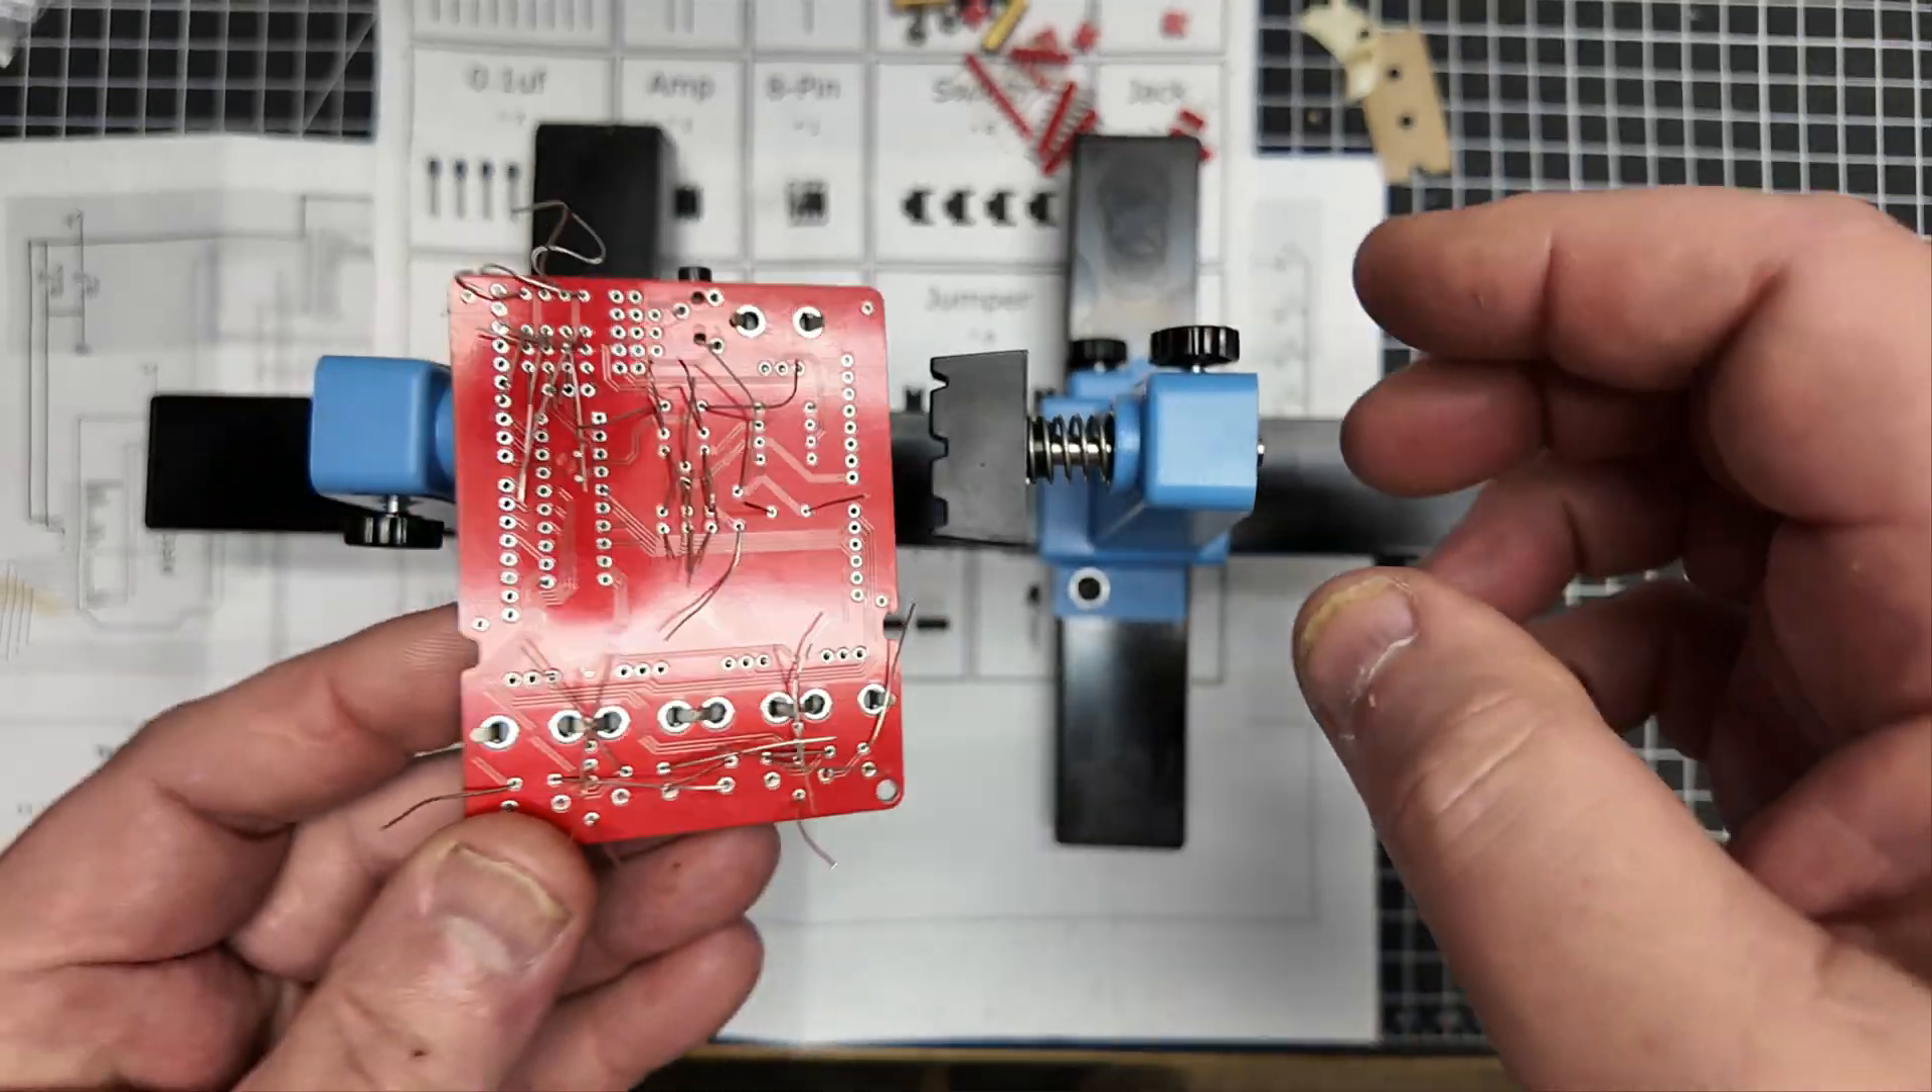We've got the board pretty much assembled and now we need to get it soldered and this is my new favorite tool this little soldering uh vice right here.